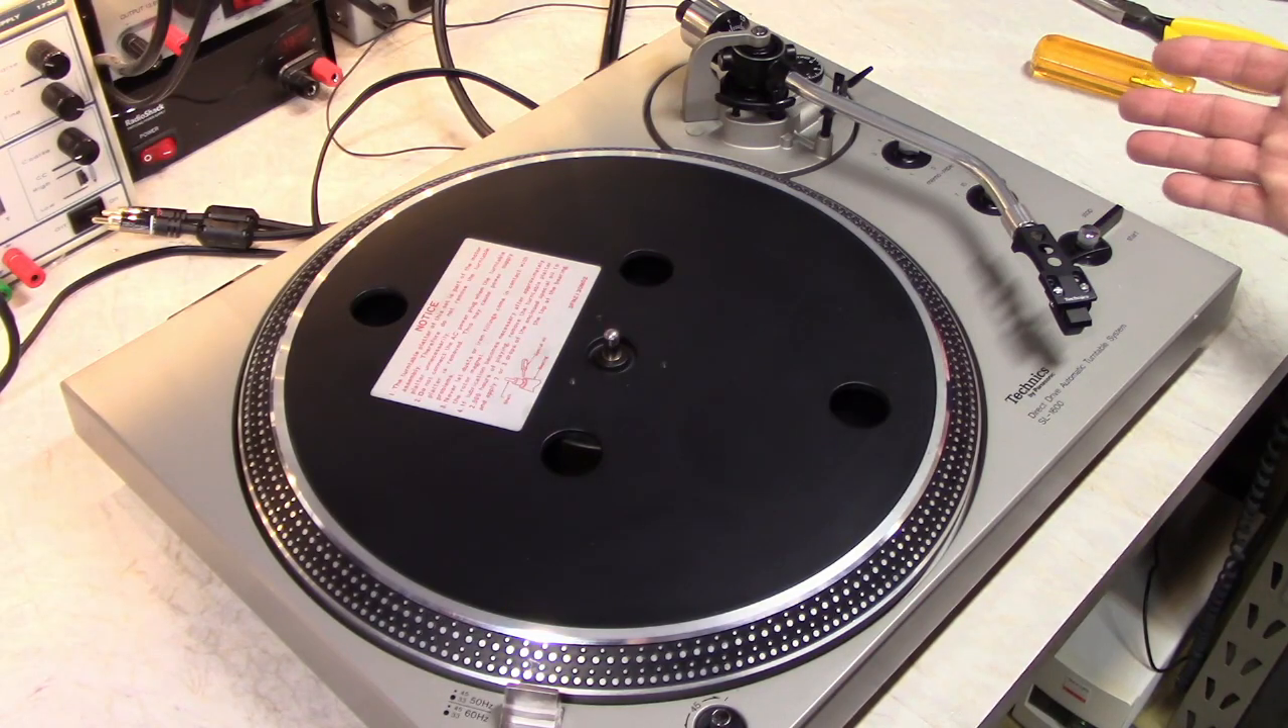Alright so we have the turntable put all back together again.